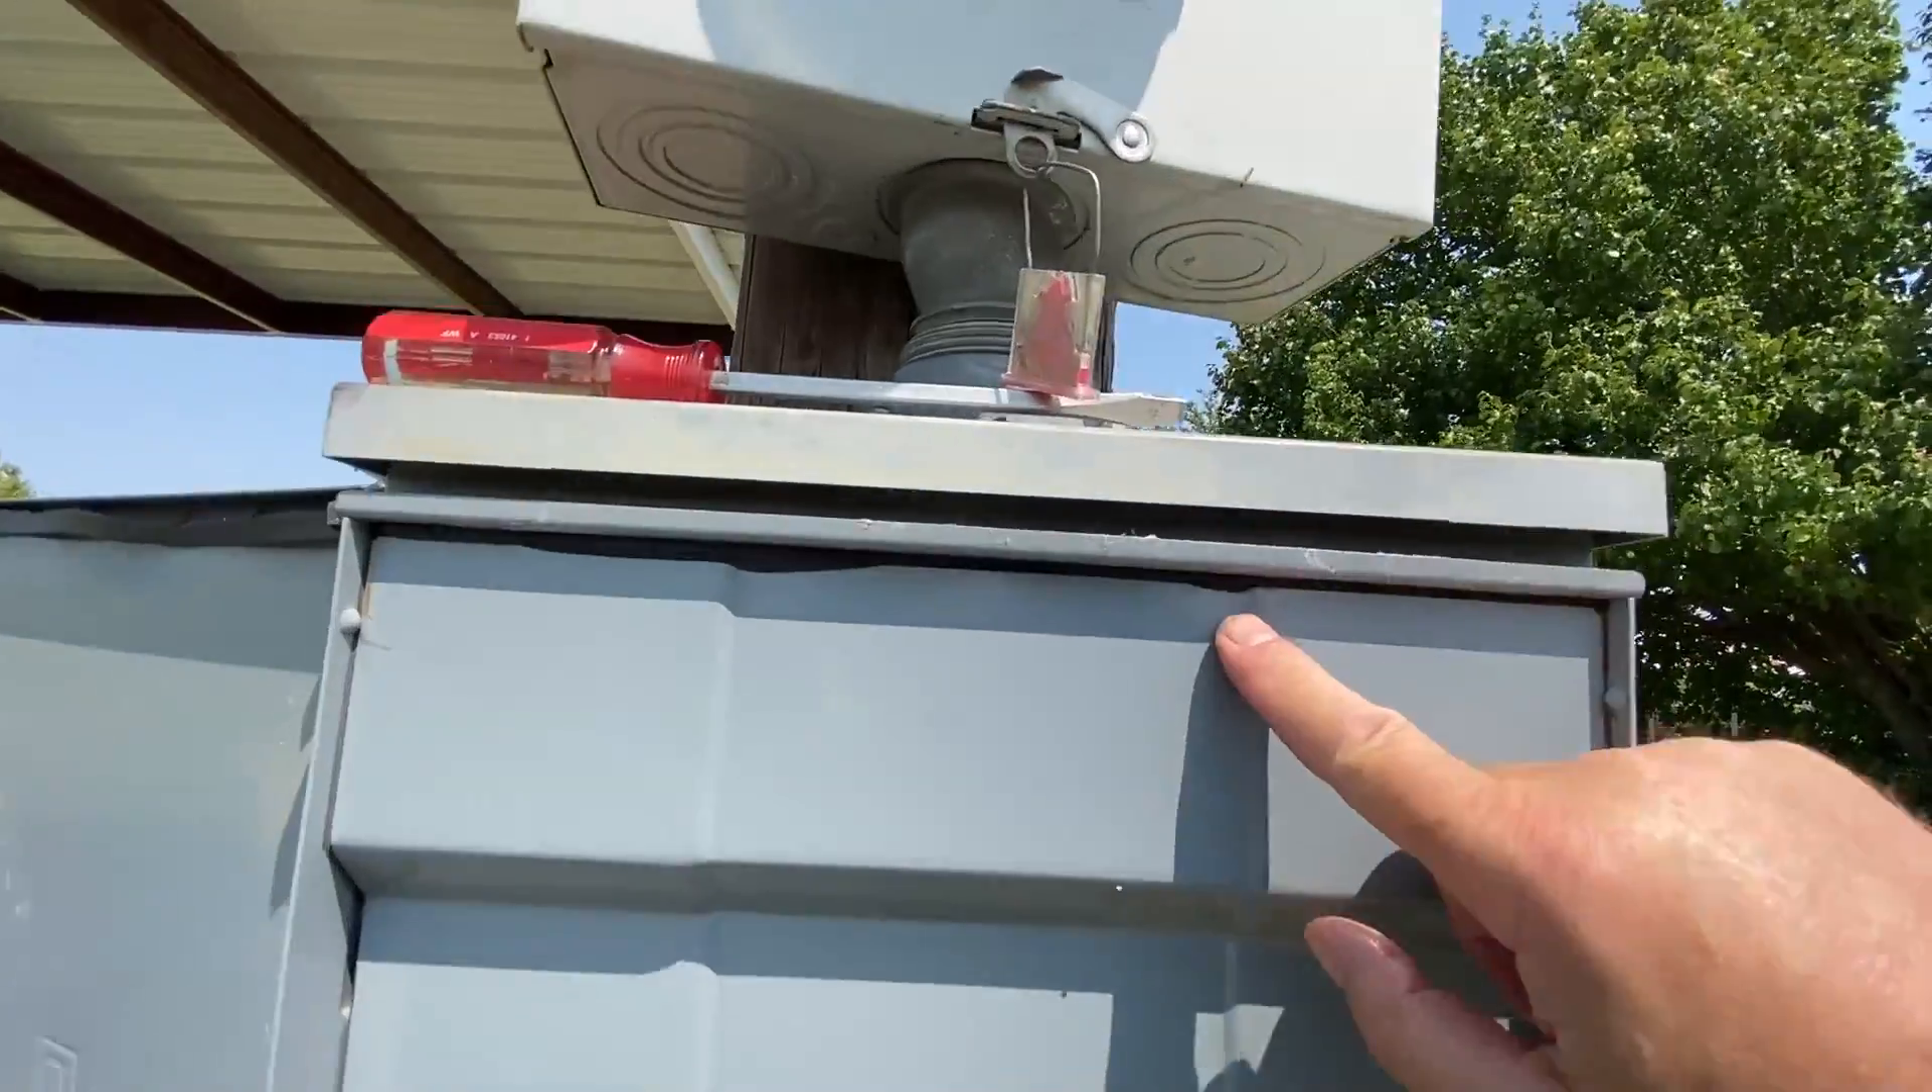Okay, so I got my shield back on.